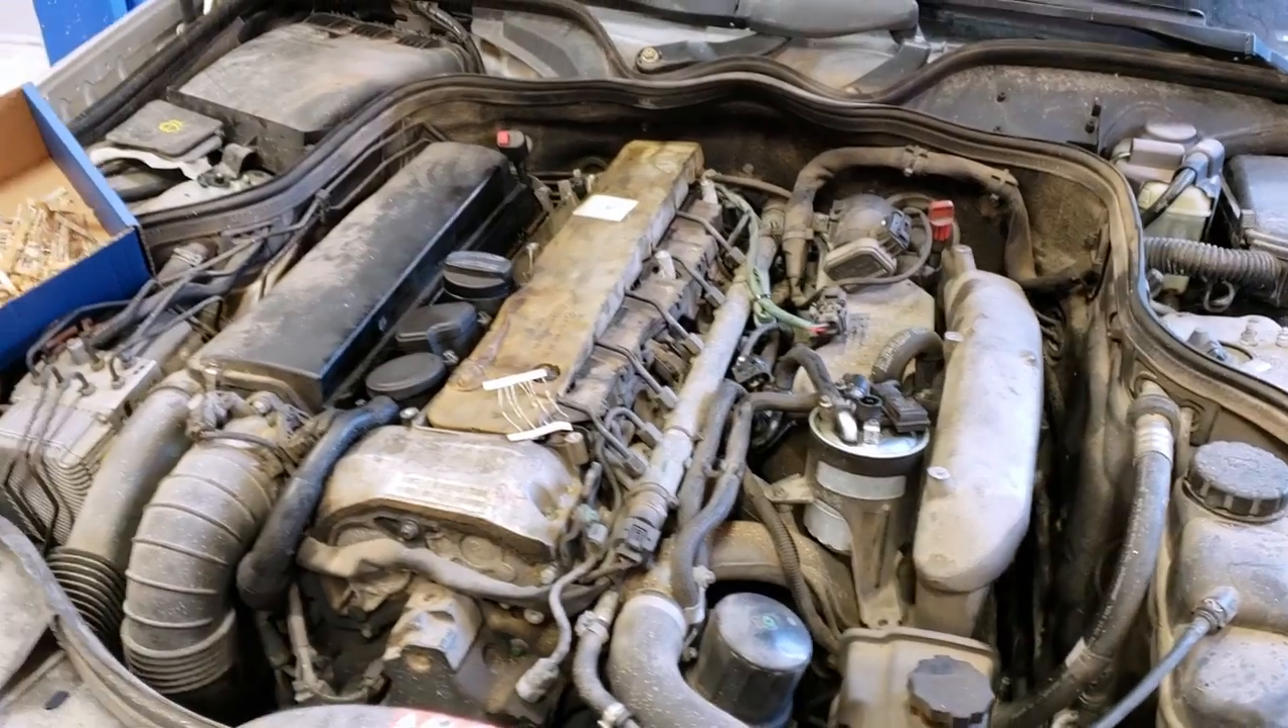Then I removed all of the engine bolt covers and the engine covers to reveal this, our wonderful naked CDI engine.